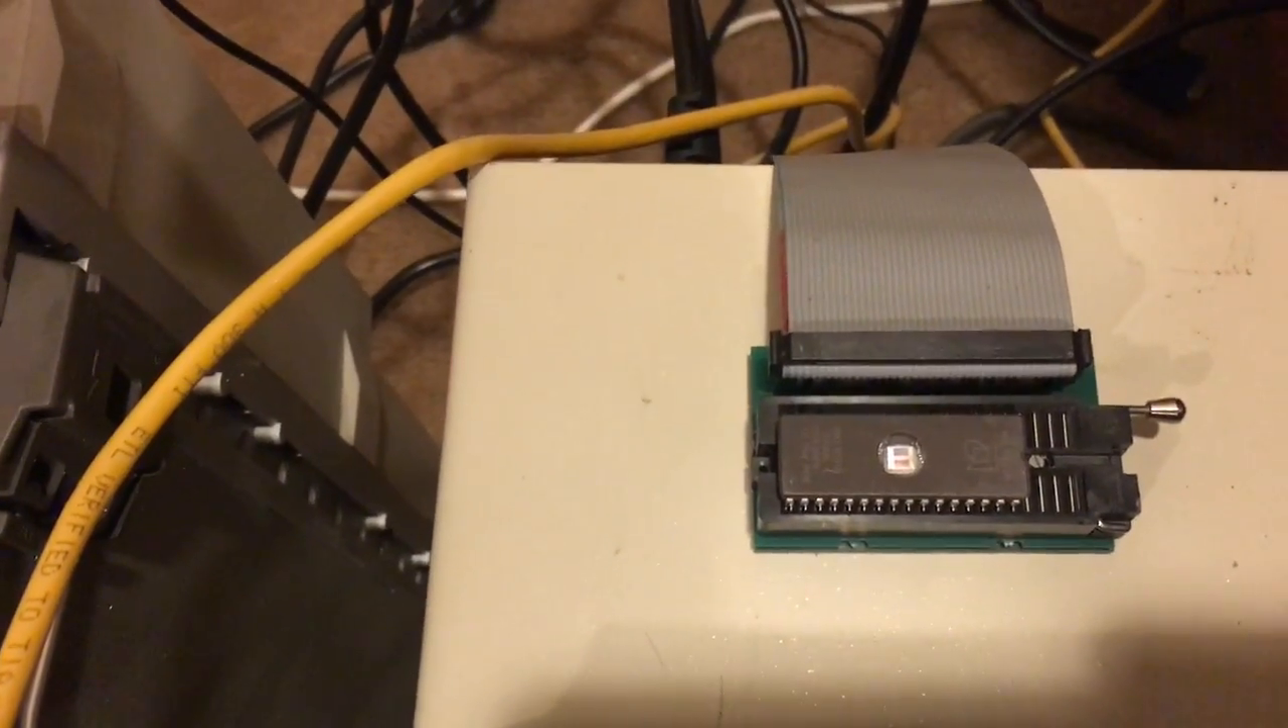Here's the chip loaded into the socket of the burner.